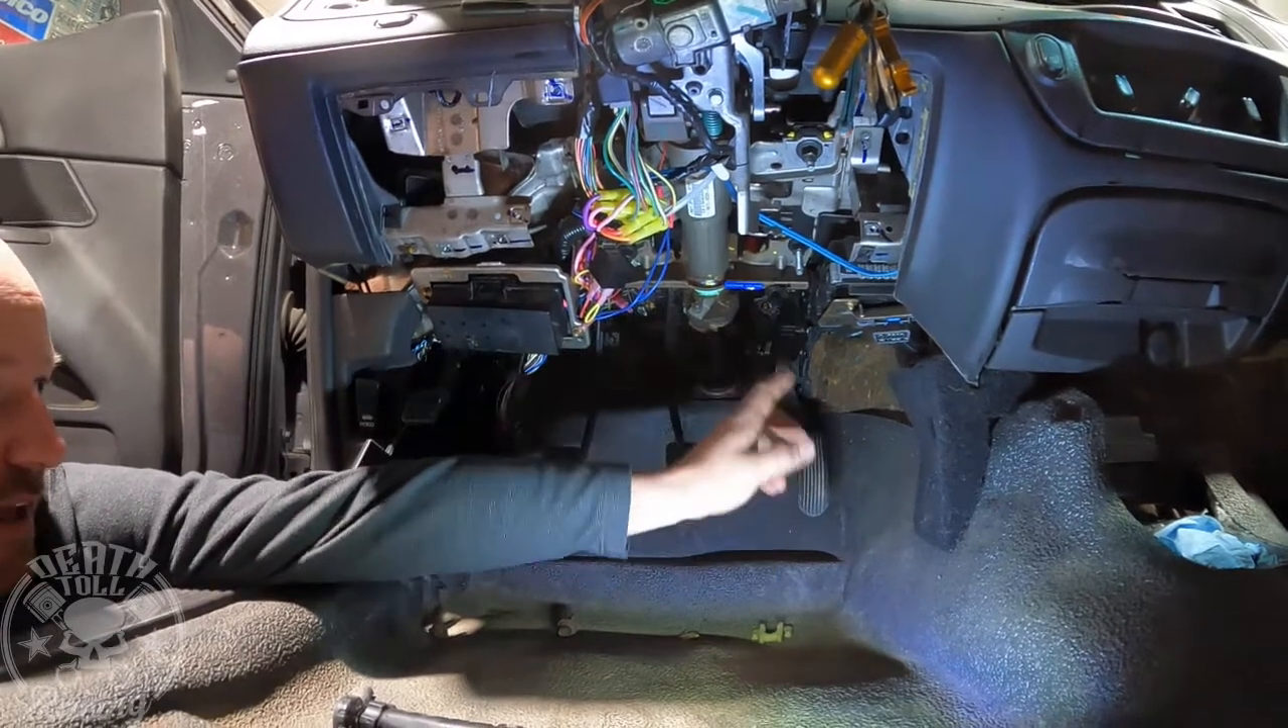Obviously i need to put the bottom of my dash back together.